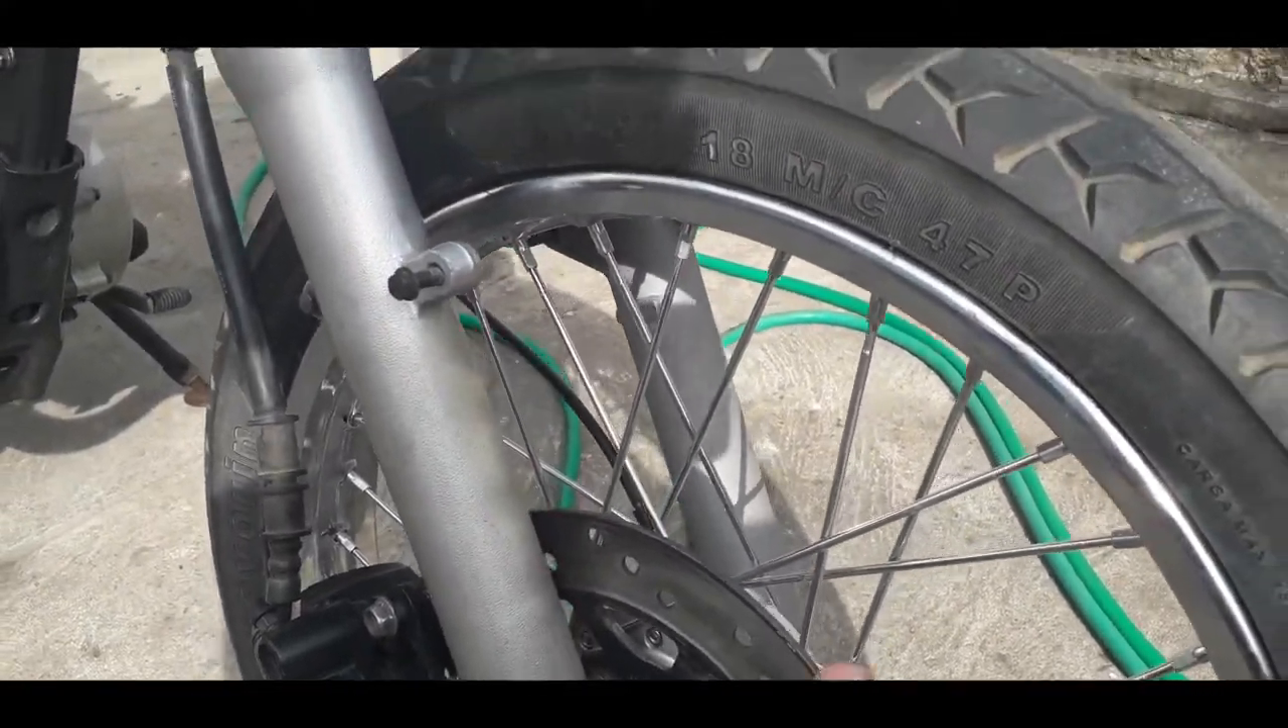Já instalei a roda aqui no local dela, né?